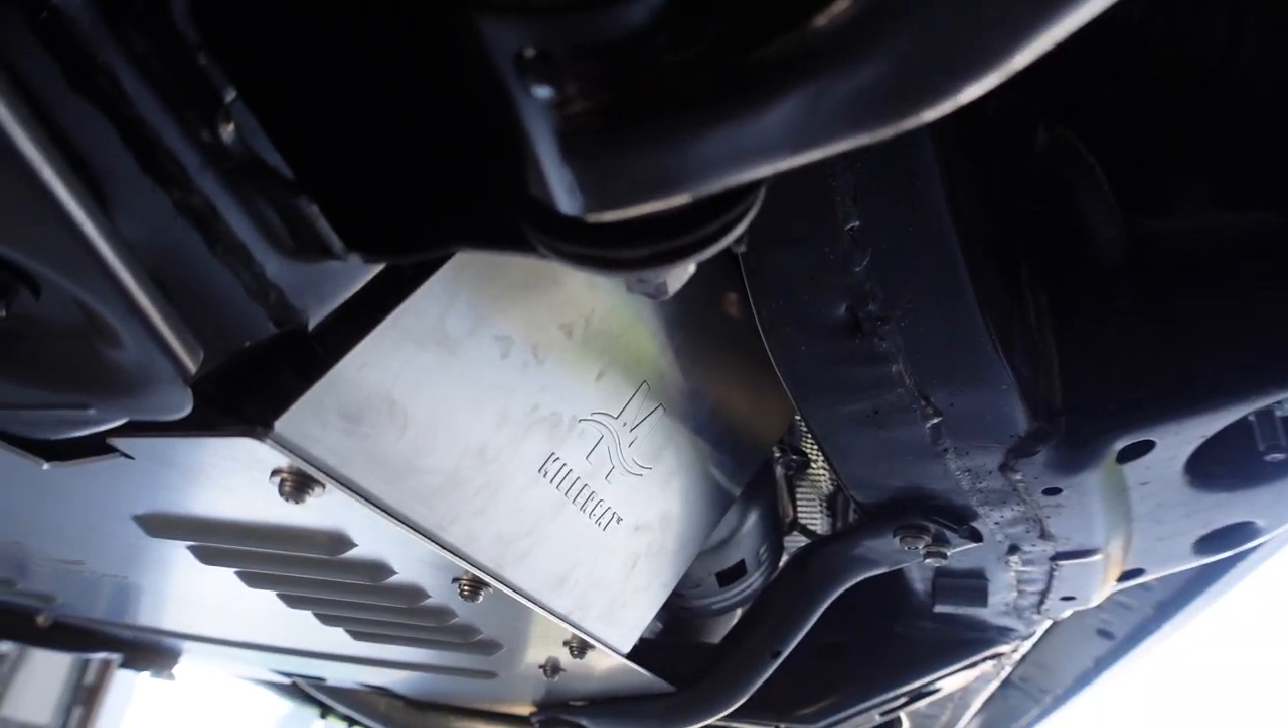So there we go. Cat shield is there. Look at that says Miller Cat on the side.